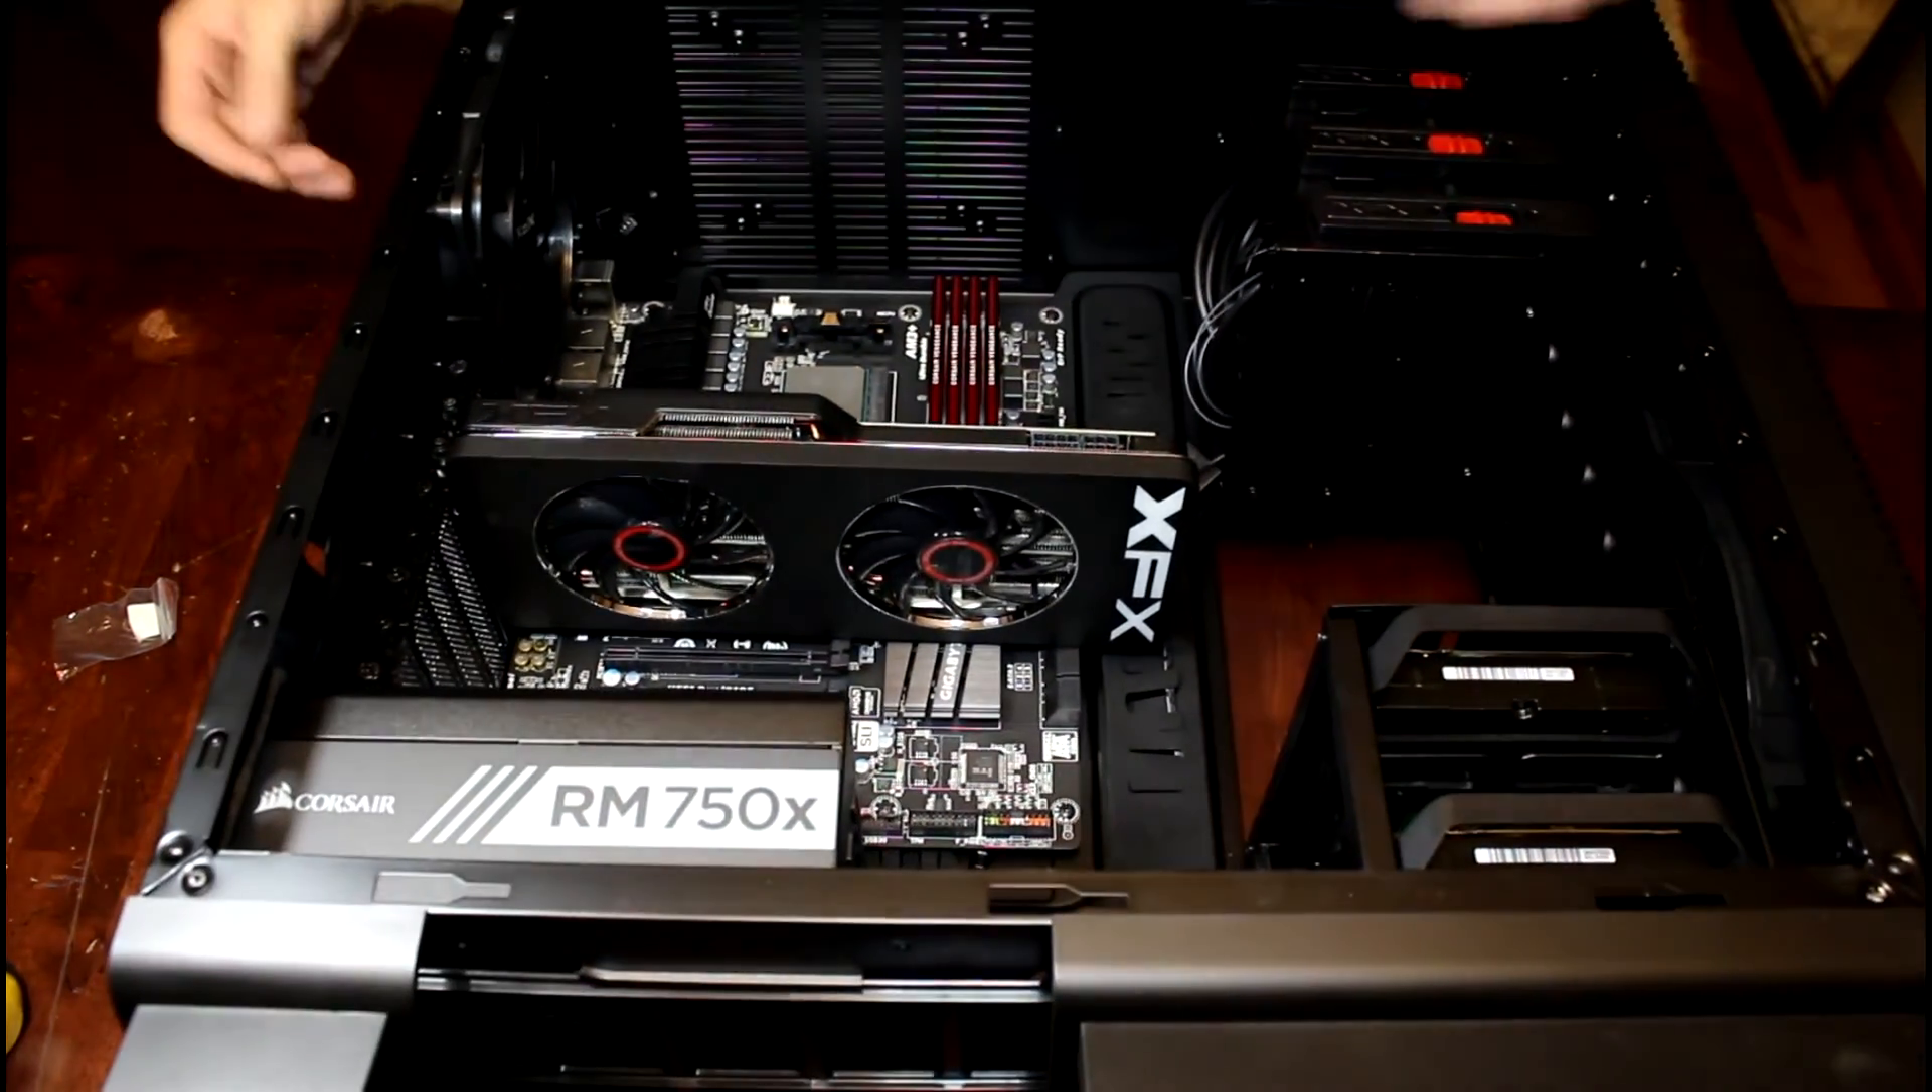All right so at this point we have motherboard CPU memory video card.